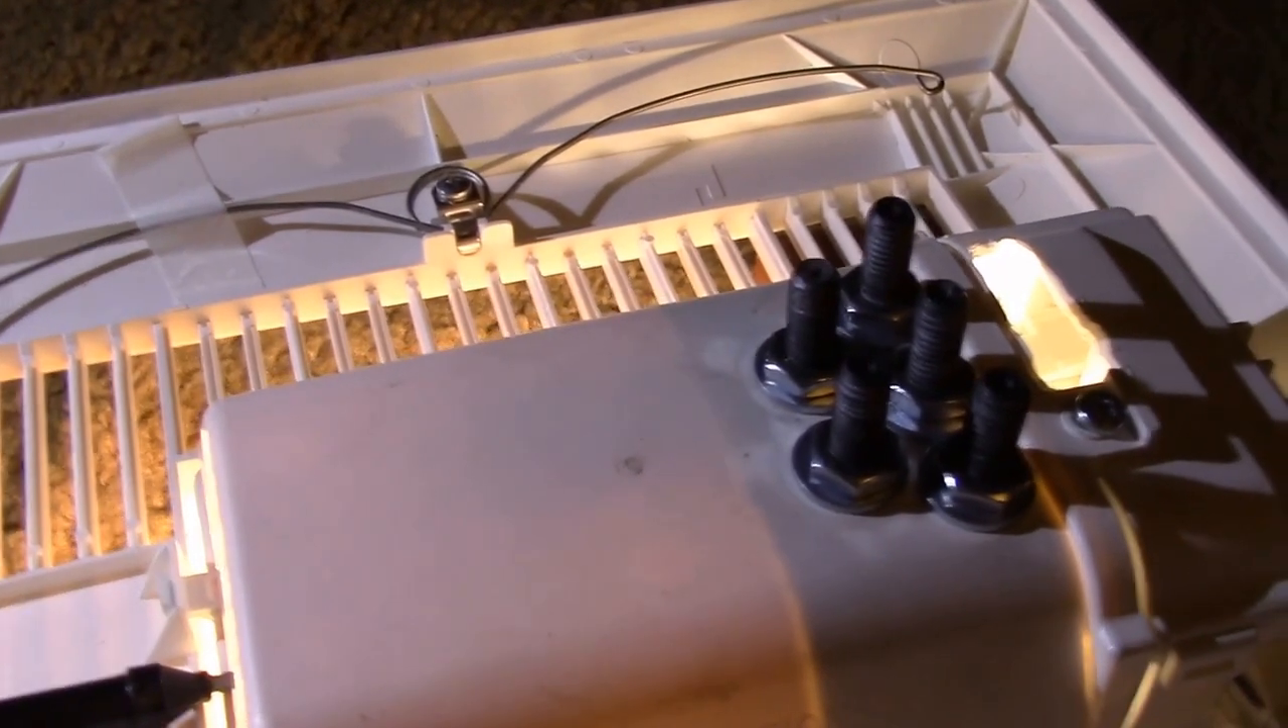What I tried this time was I added five 8mm screws over the top of the light bulb.